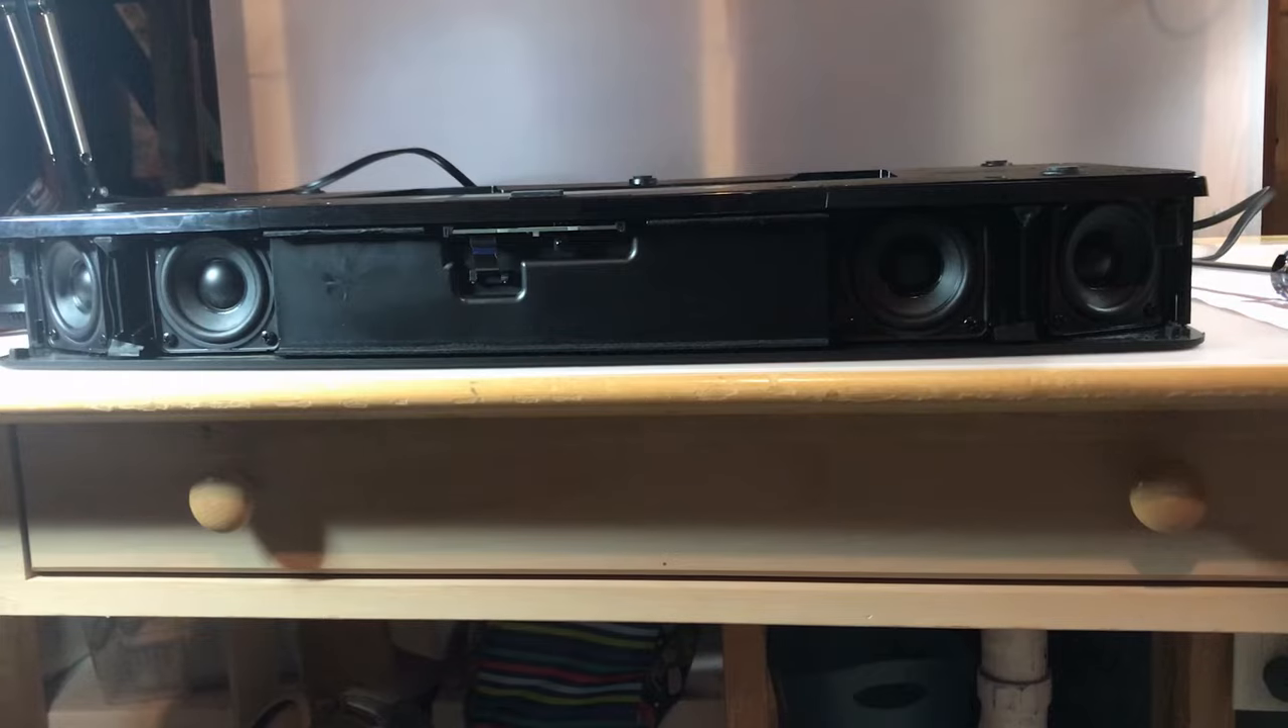I was able to pull the front face plate off.